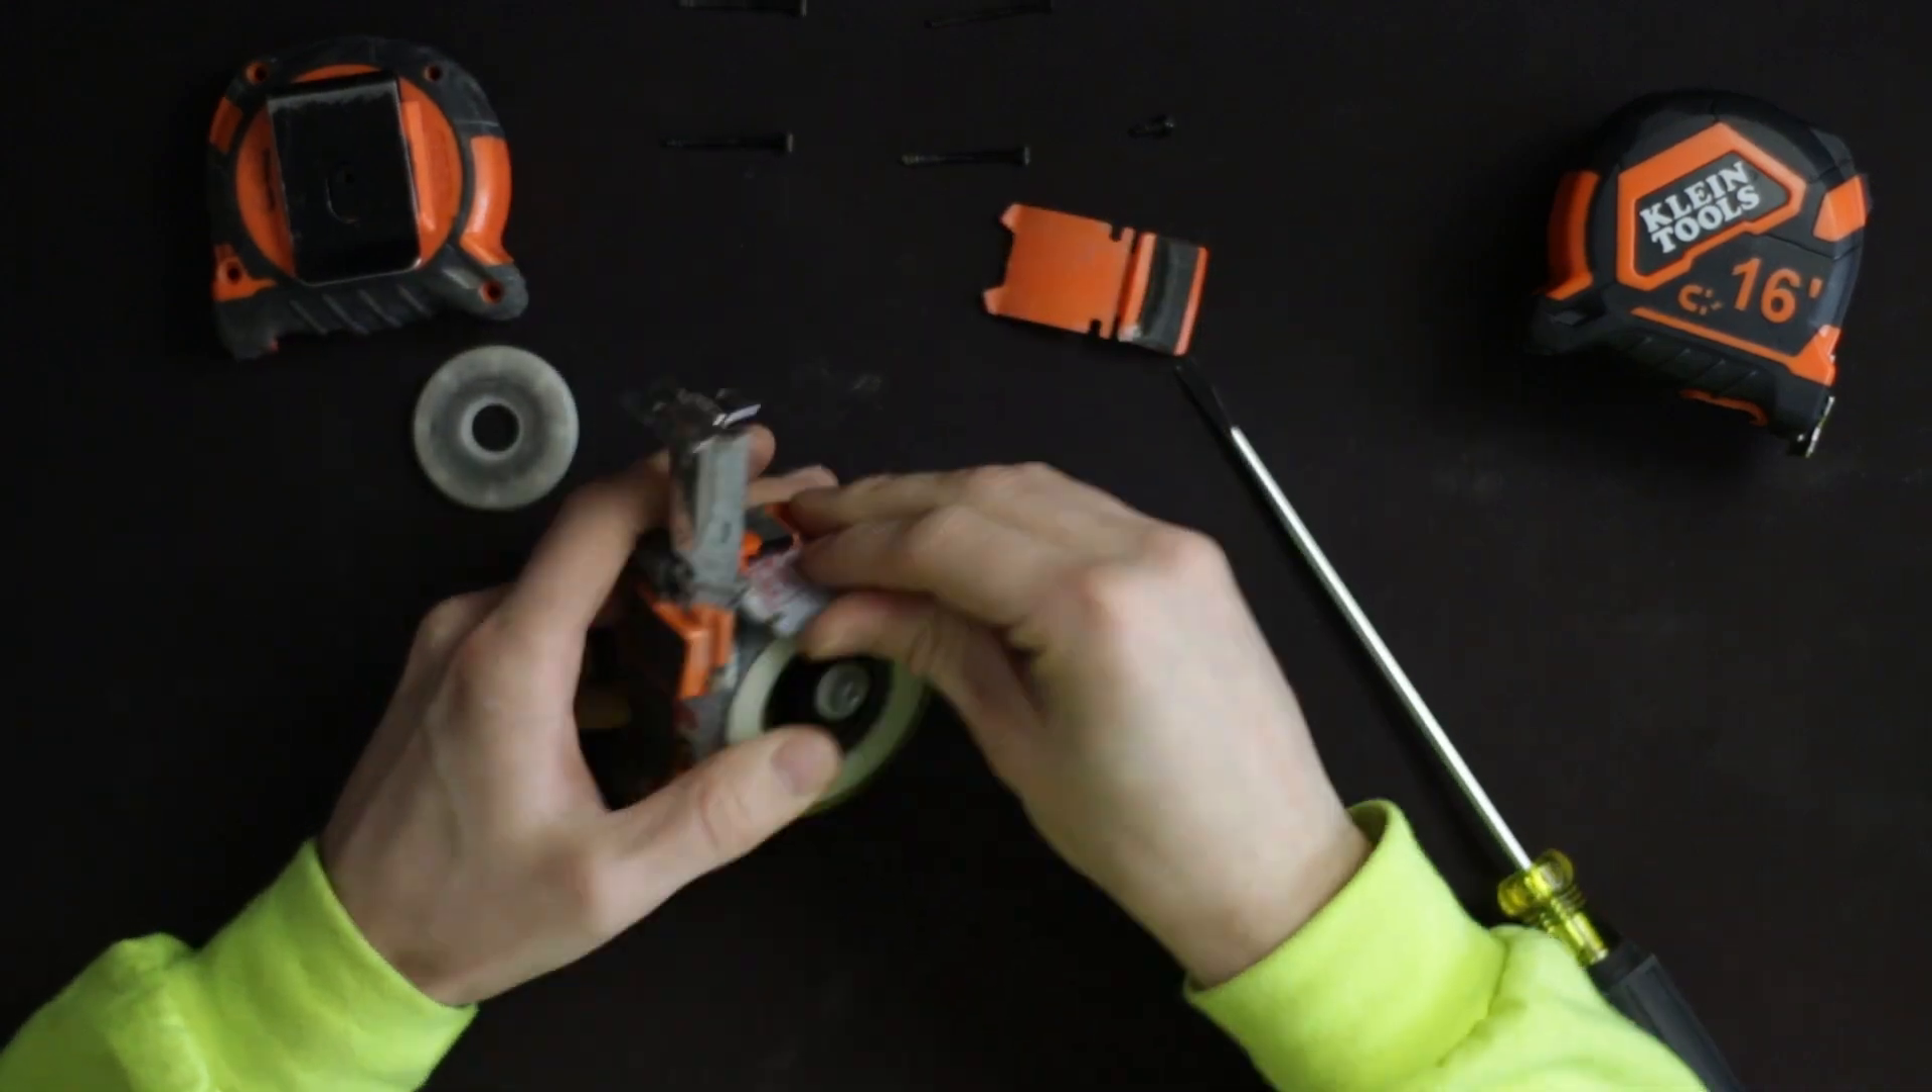You can see here I got this case cracked open.